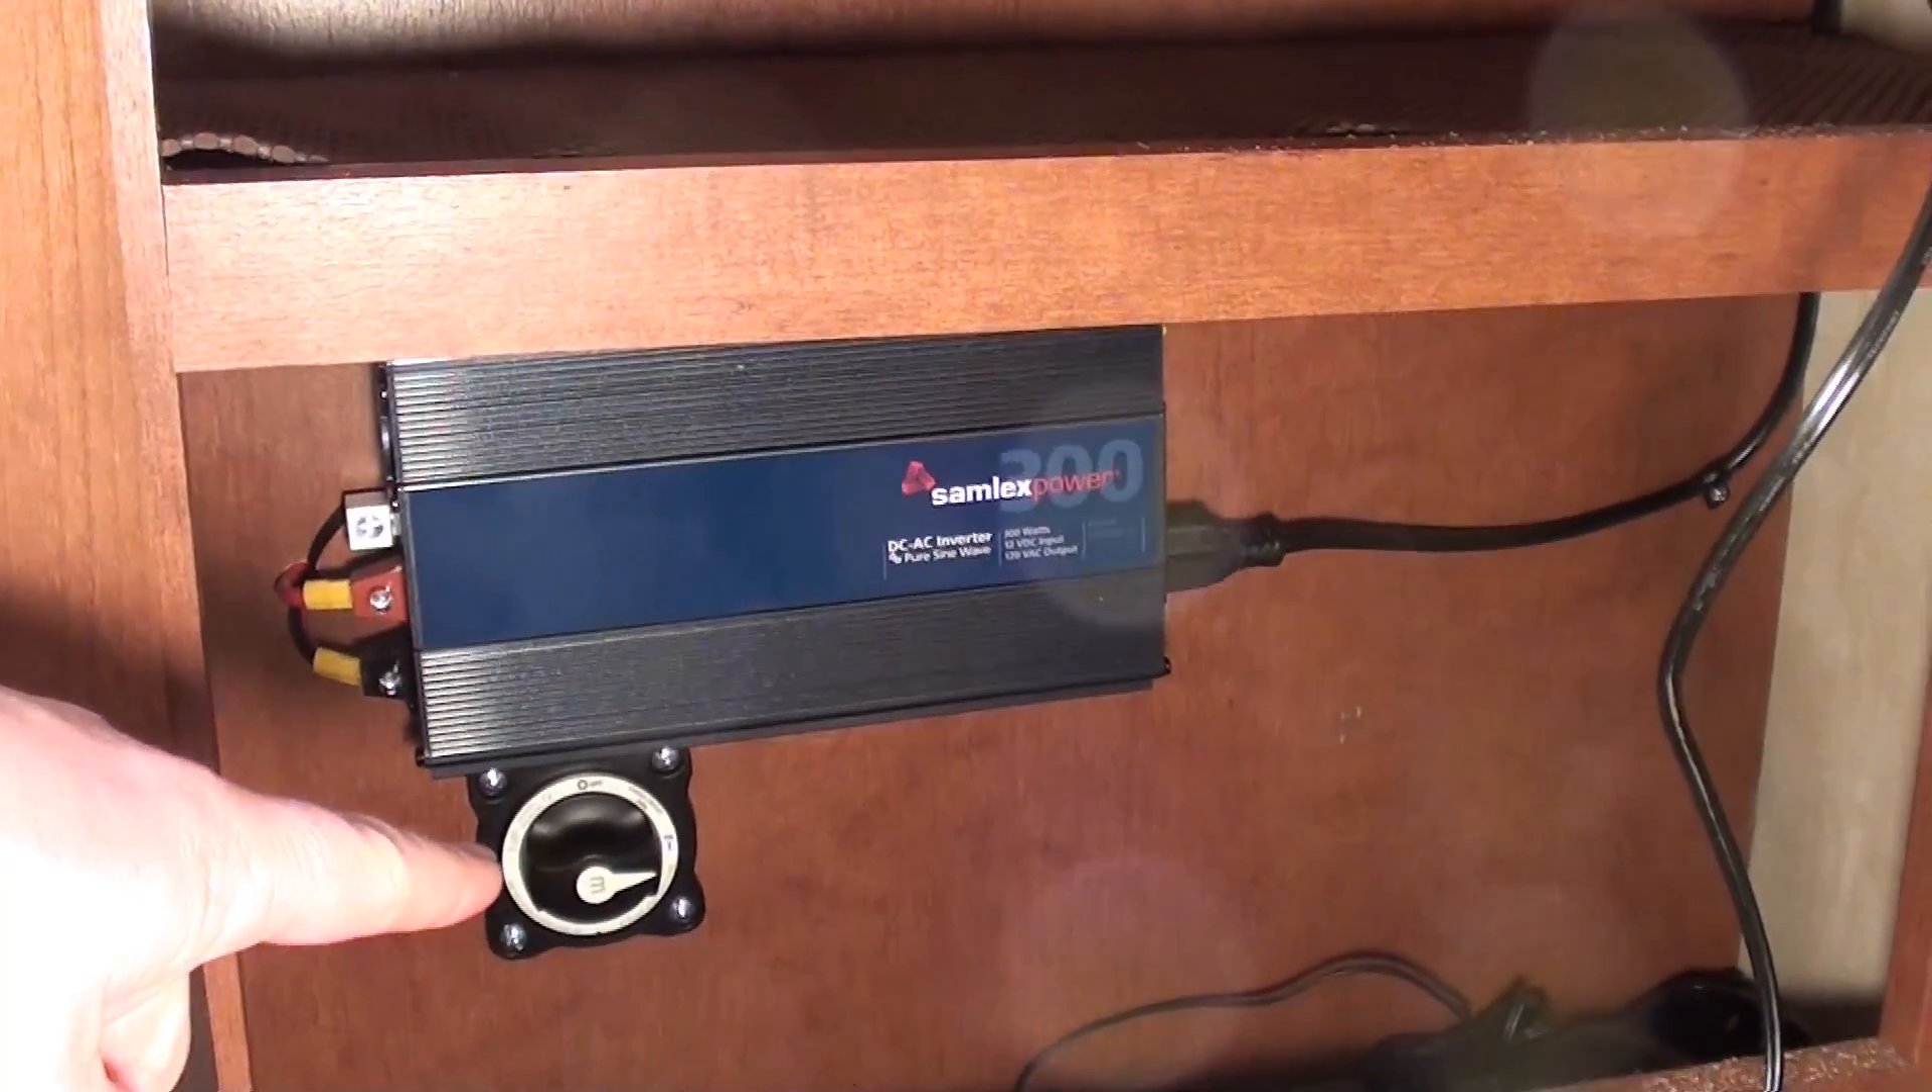Okay well here is the finished product of the inverter install.